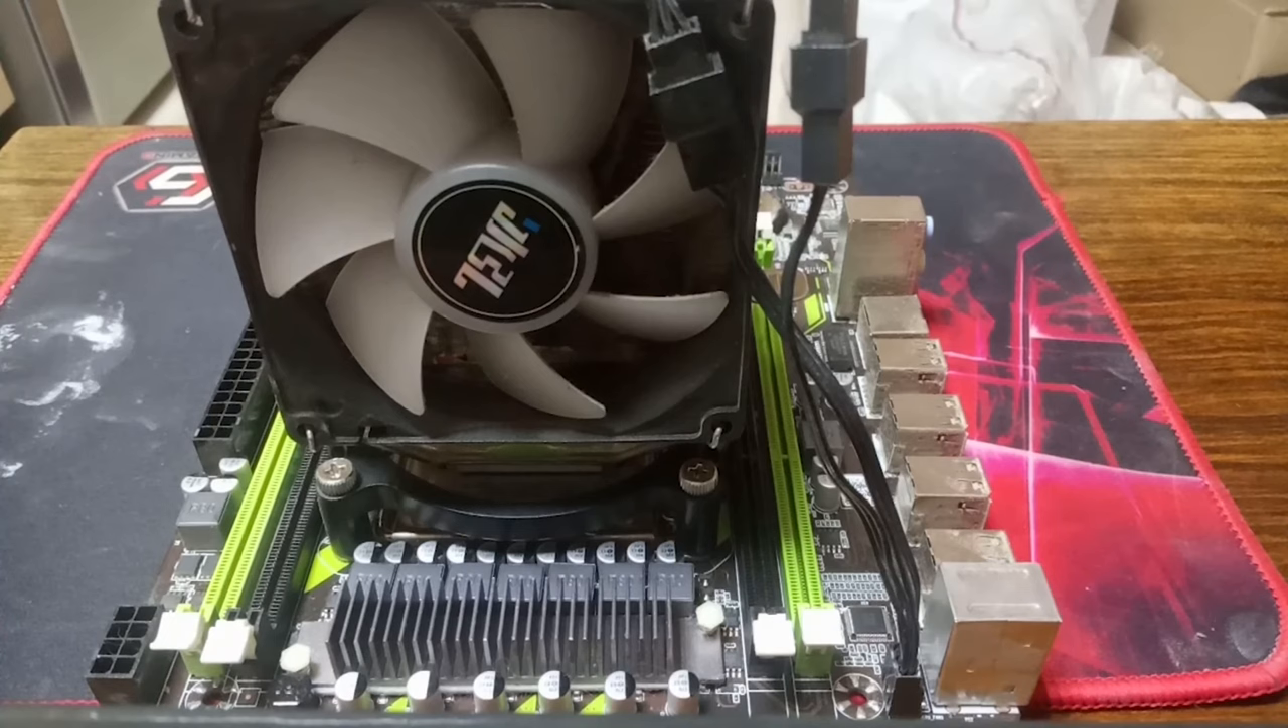Всё, можно устанавливать в компьютер. Наш кулер установлен и он будет функционировать.